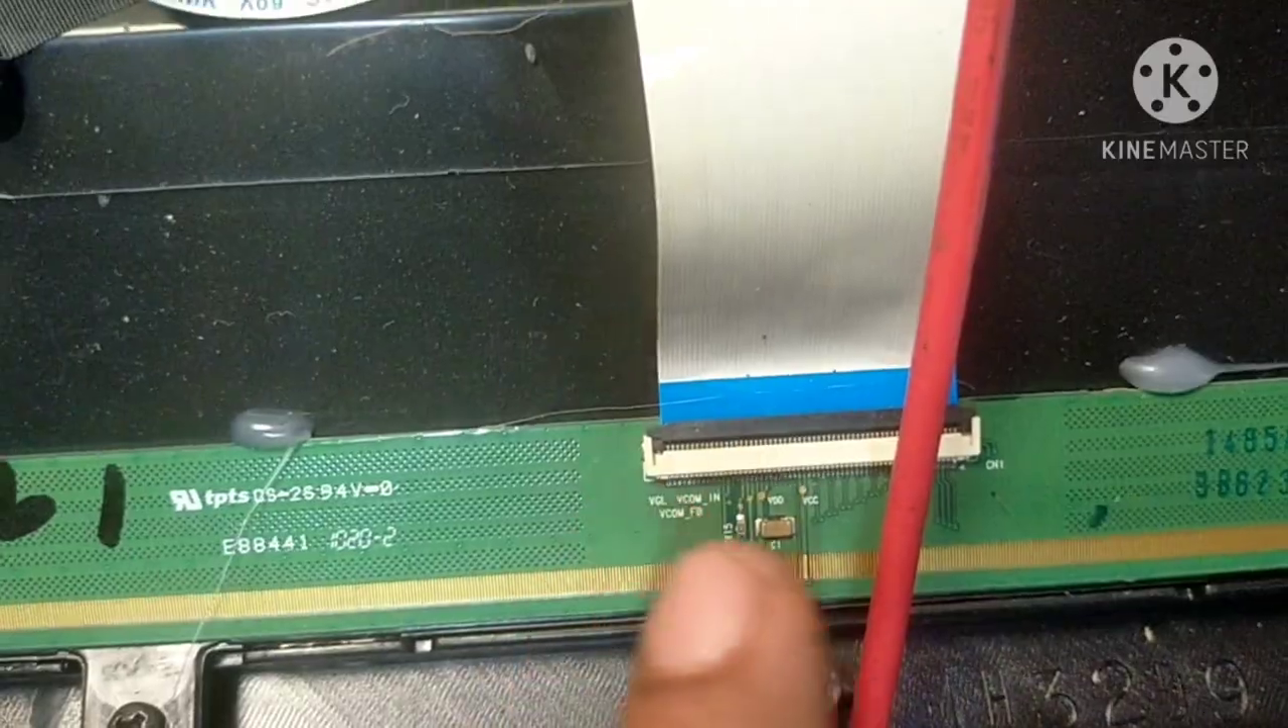Ito guys, naibalik ko na yung flex nya. Papunta dito sa panel.